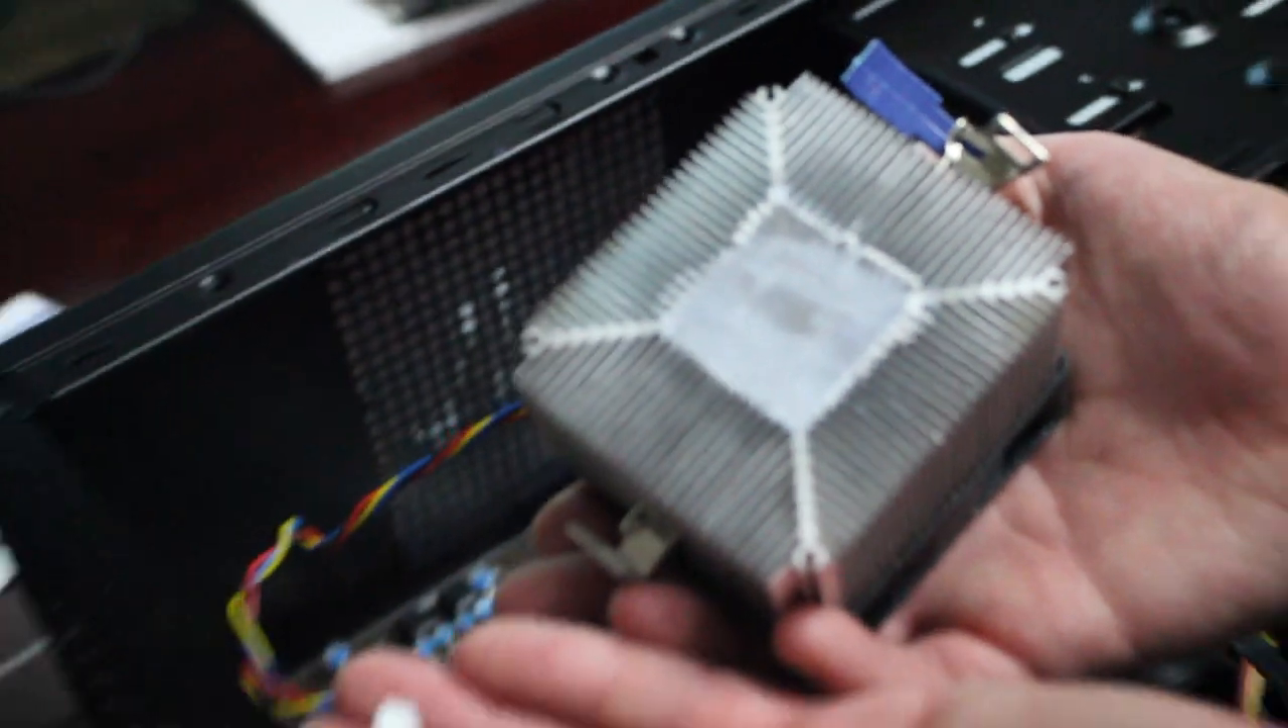You got your CPU fan taken off.